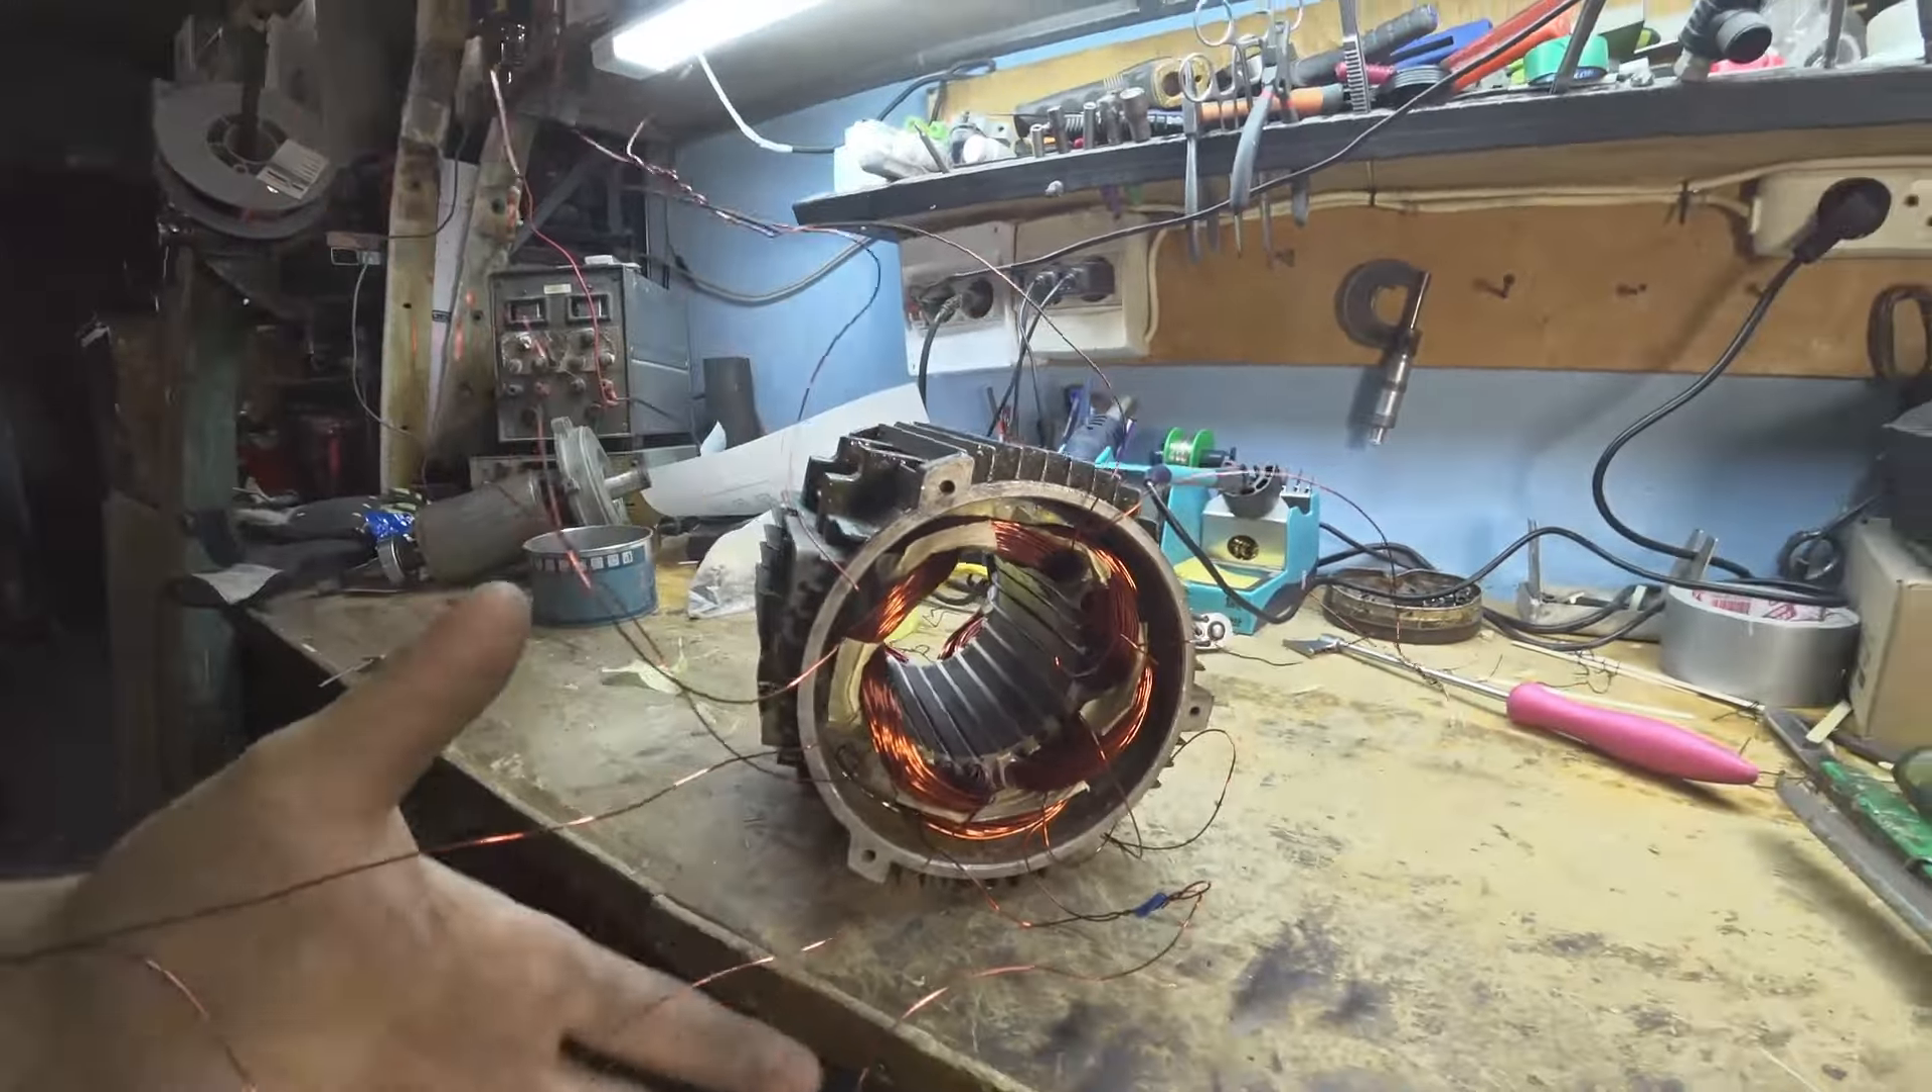Все обмотки на месте осталось это все скоммутировать увязать.